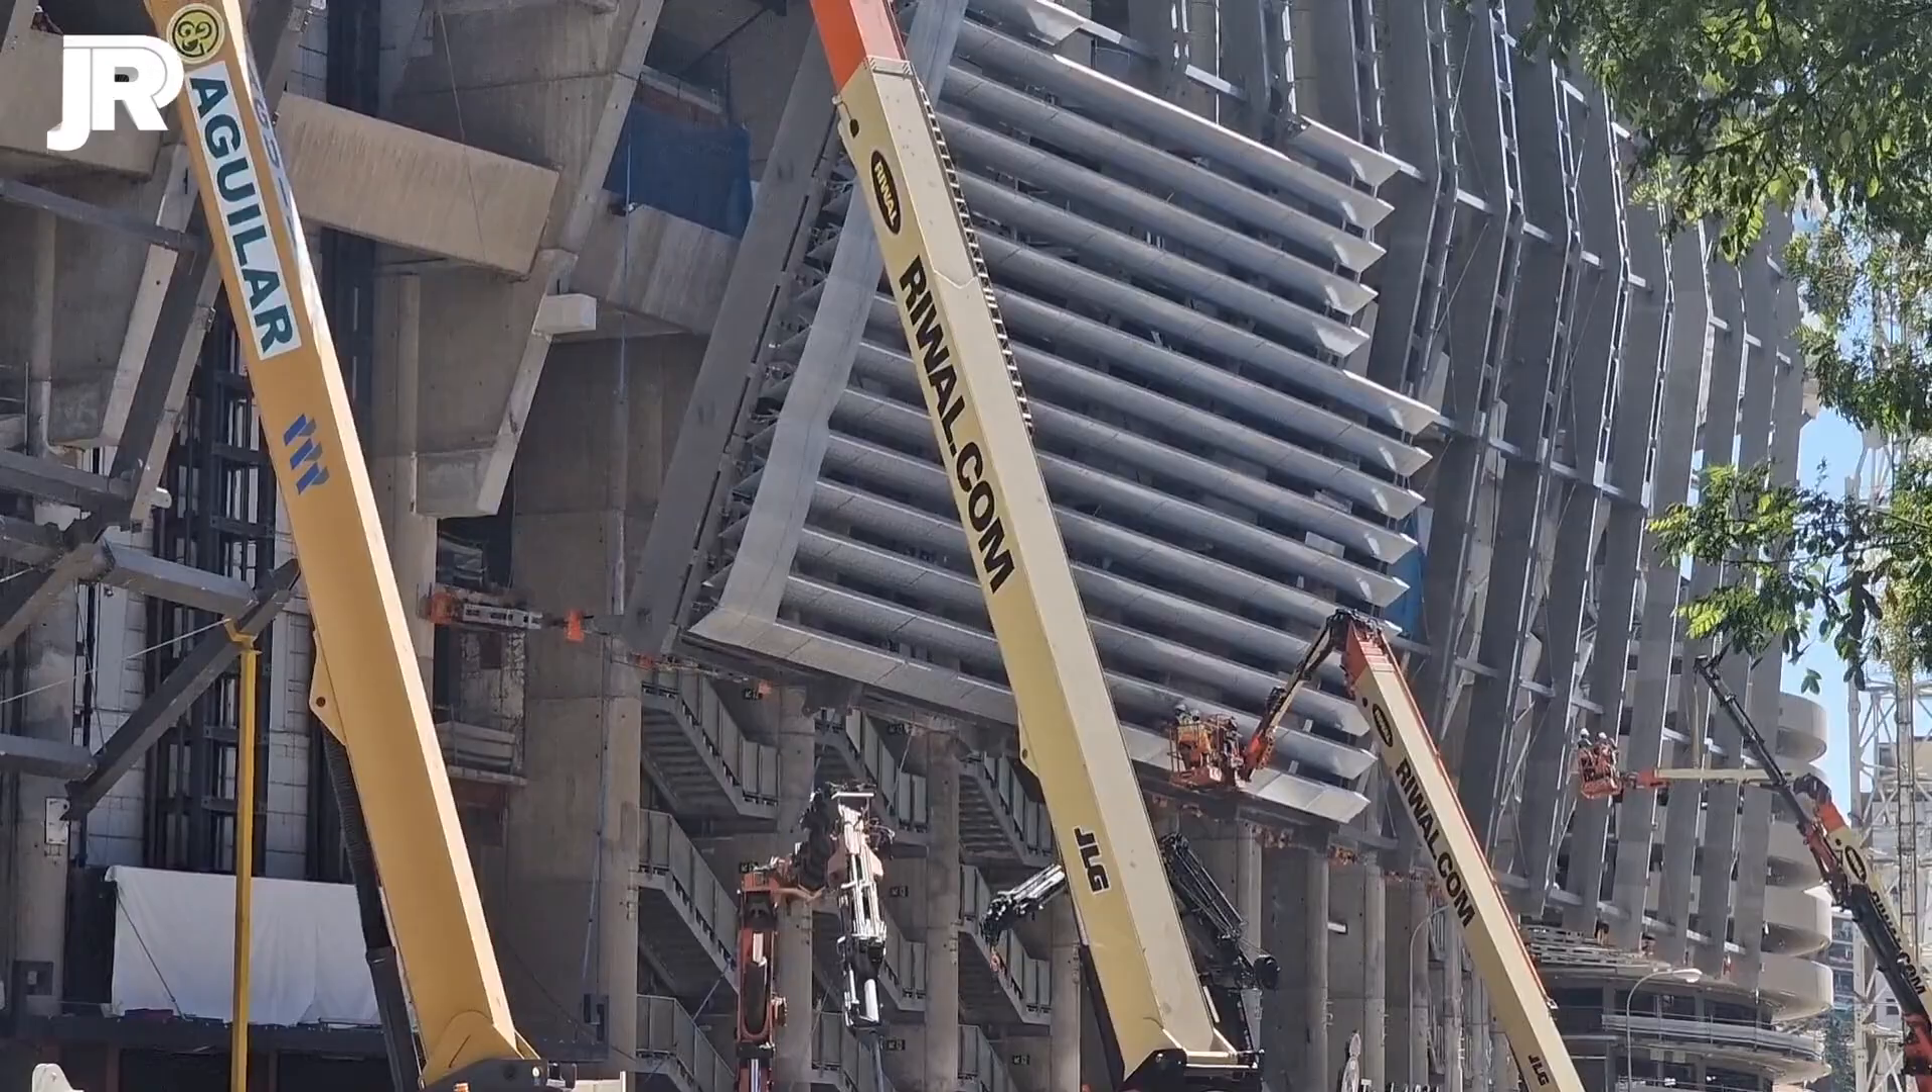Vemos cómo han avanzado con las lamas en el día de ayer tenemos todas estas instaladas ya.